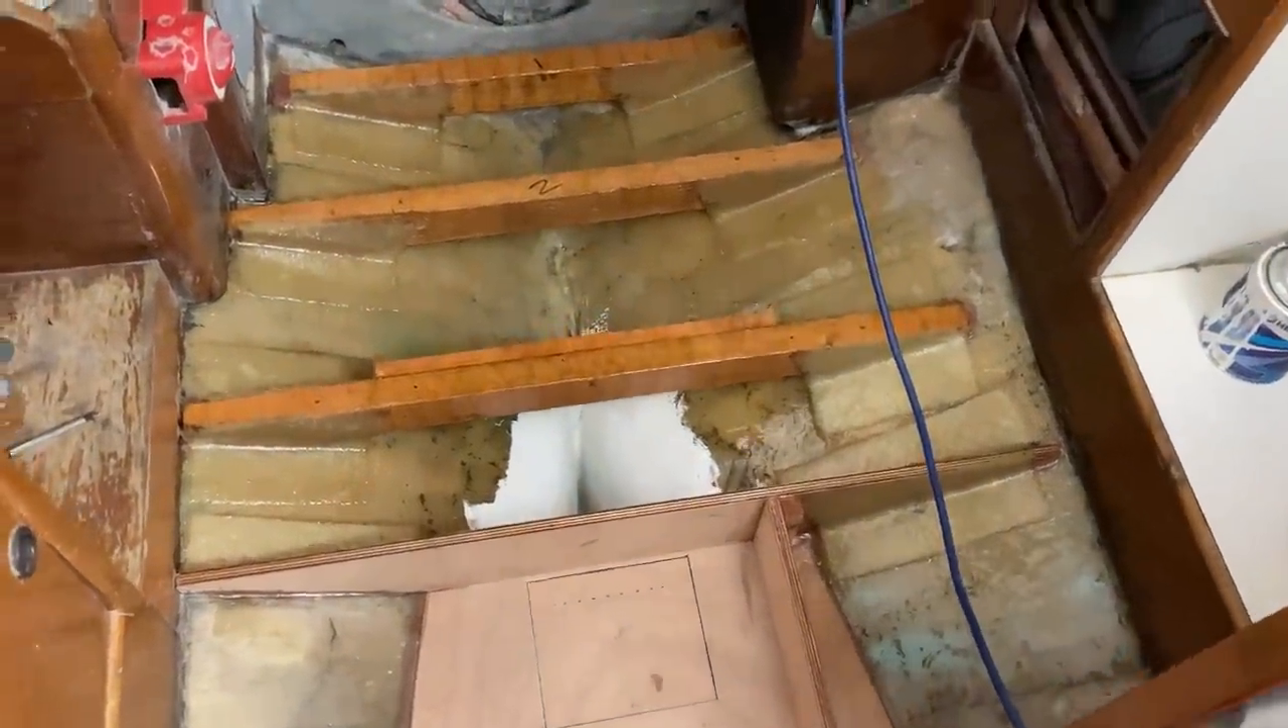Just finished glassing in those floor bearers that's it pretty much done under there.